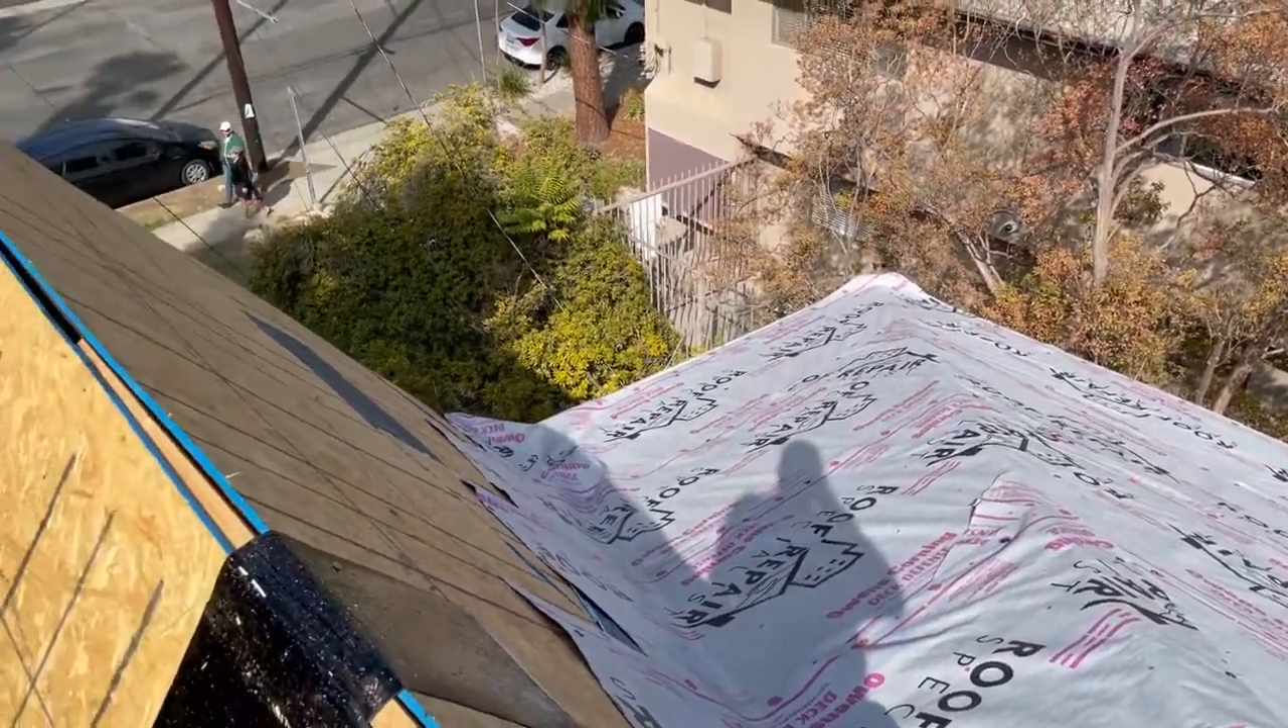Now we've got our underlayment installed.